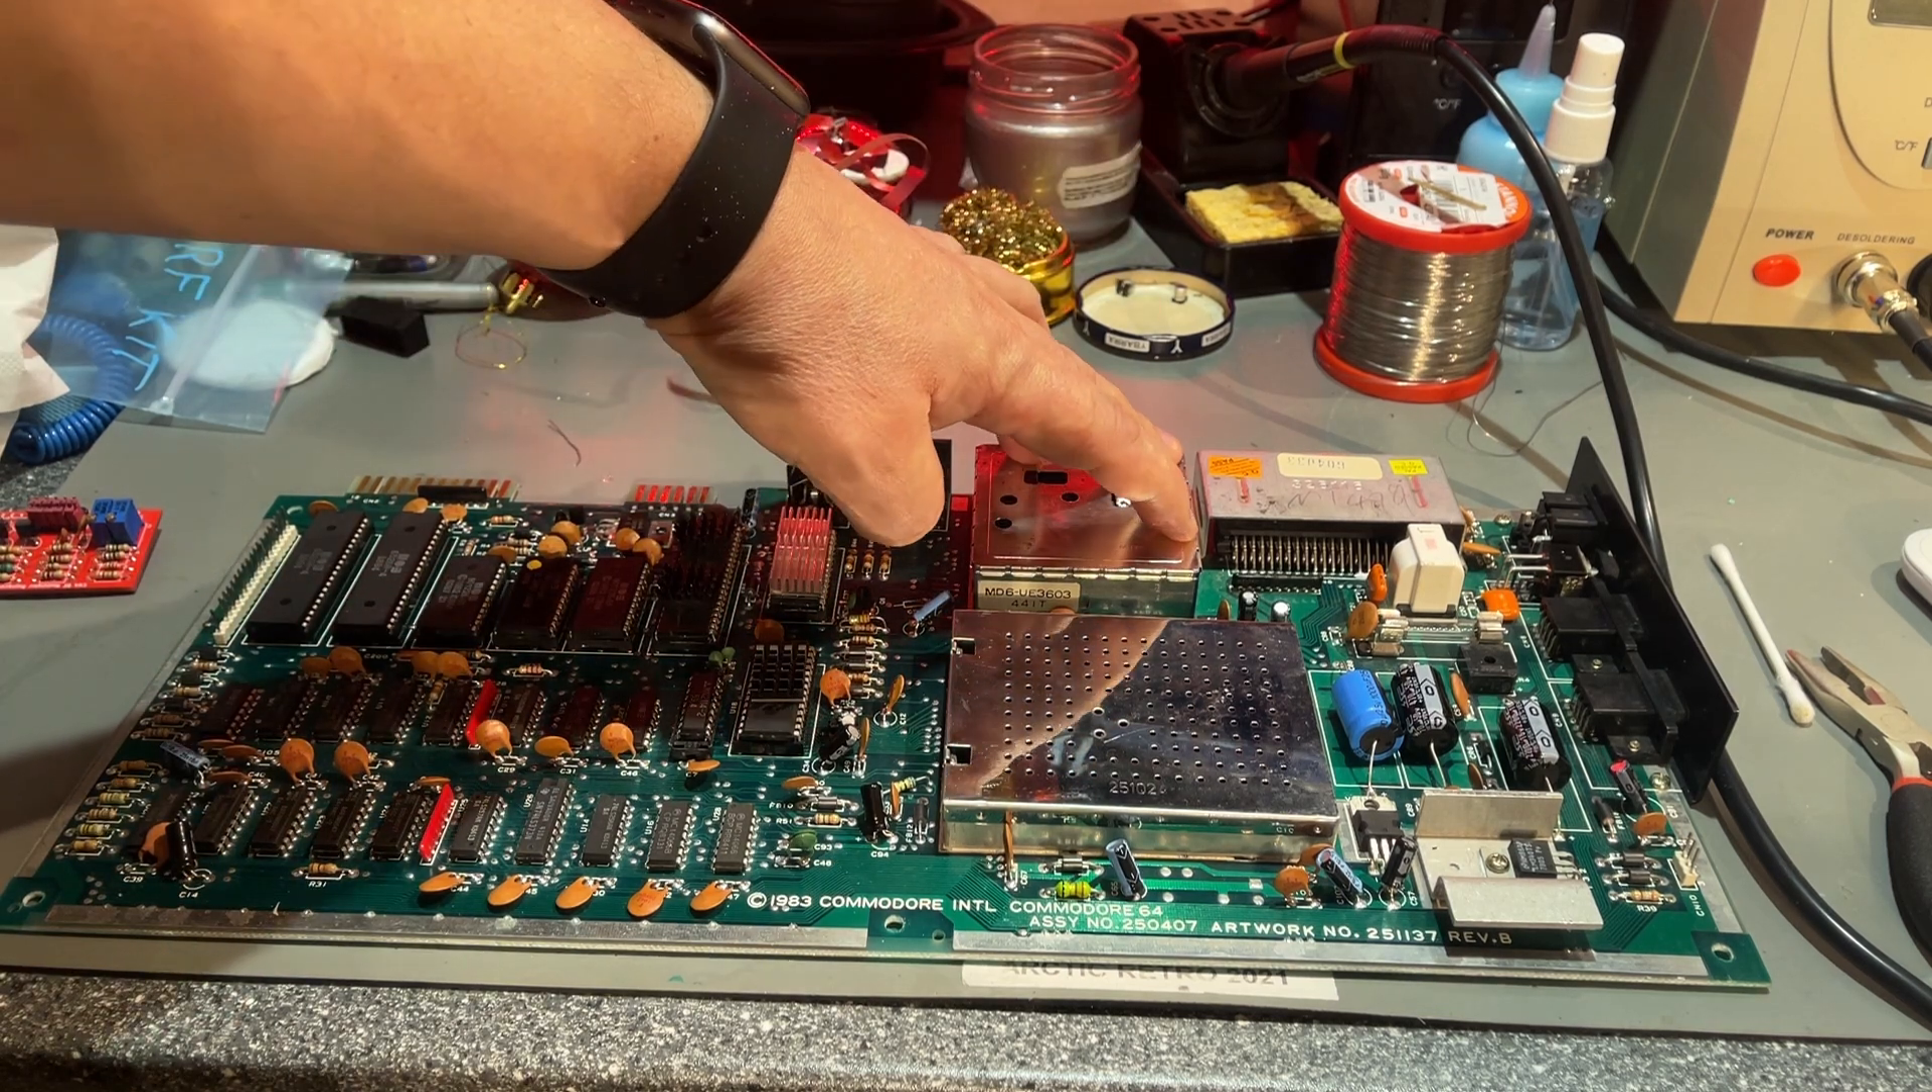I took the motherboard out of the machine and this is the big TV modulator metal can that we're gonna remove and it's of course soldered in on the backside and yeah there are some big solder points here.